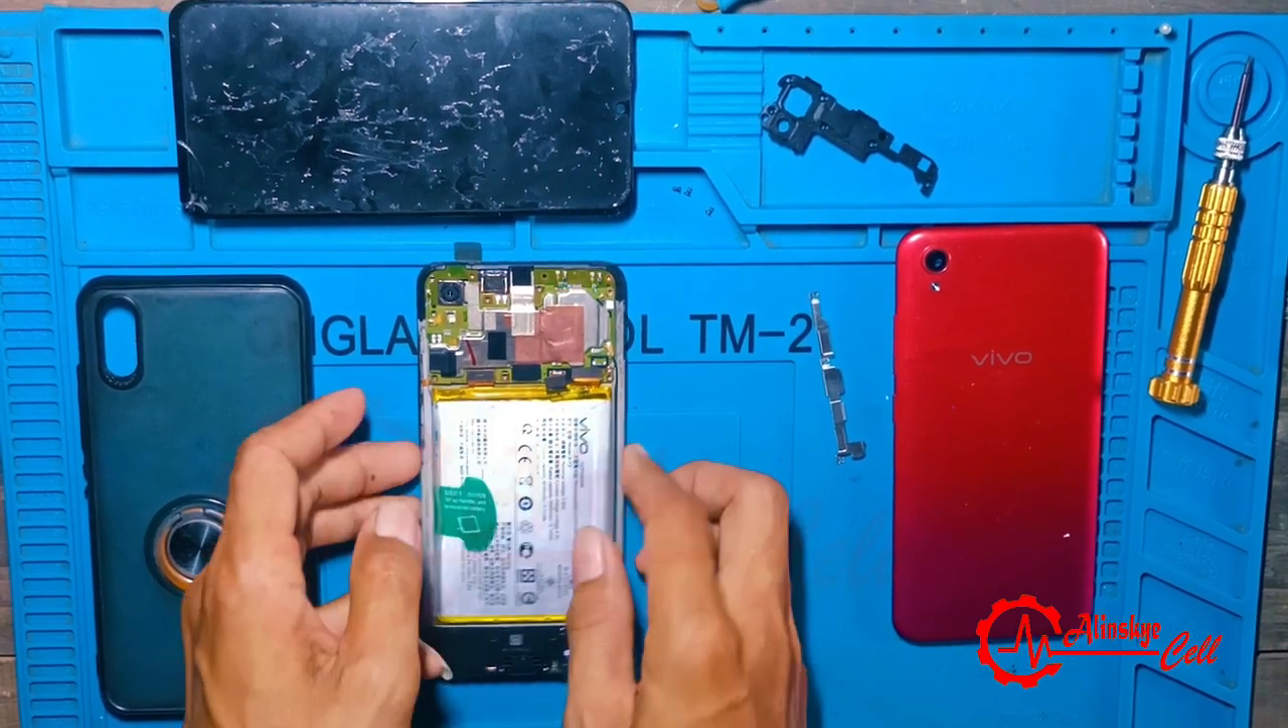Ini dia guys dipasang baterainya ya ya itu dia sudah dipasang.